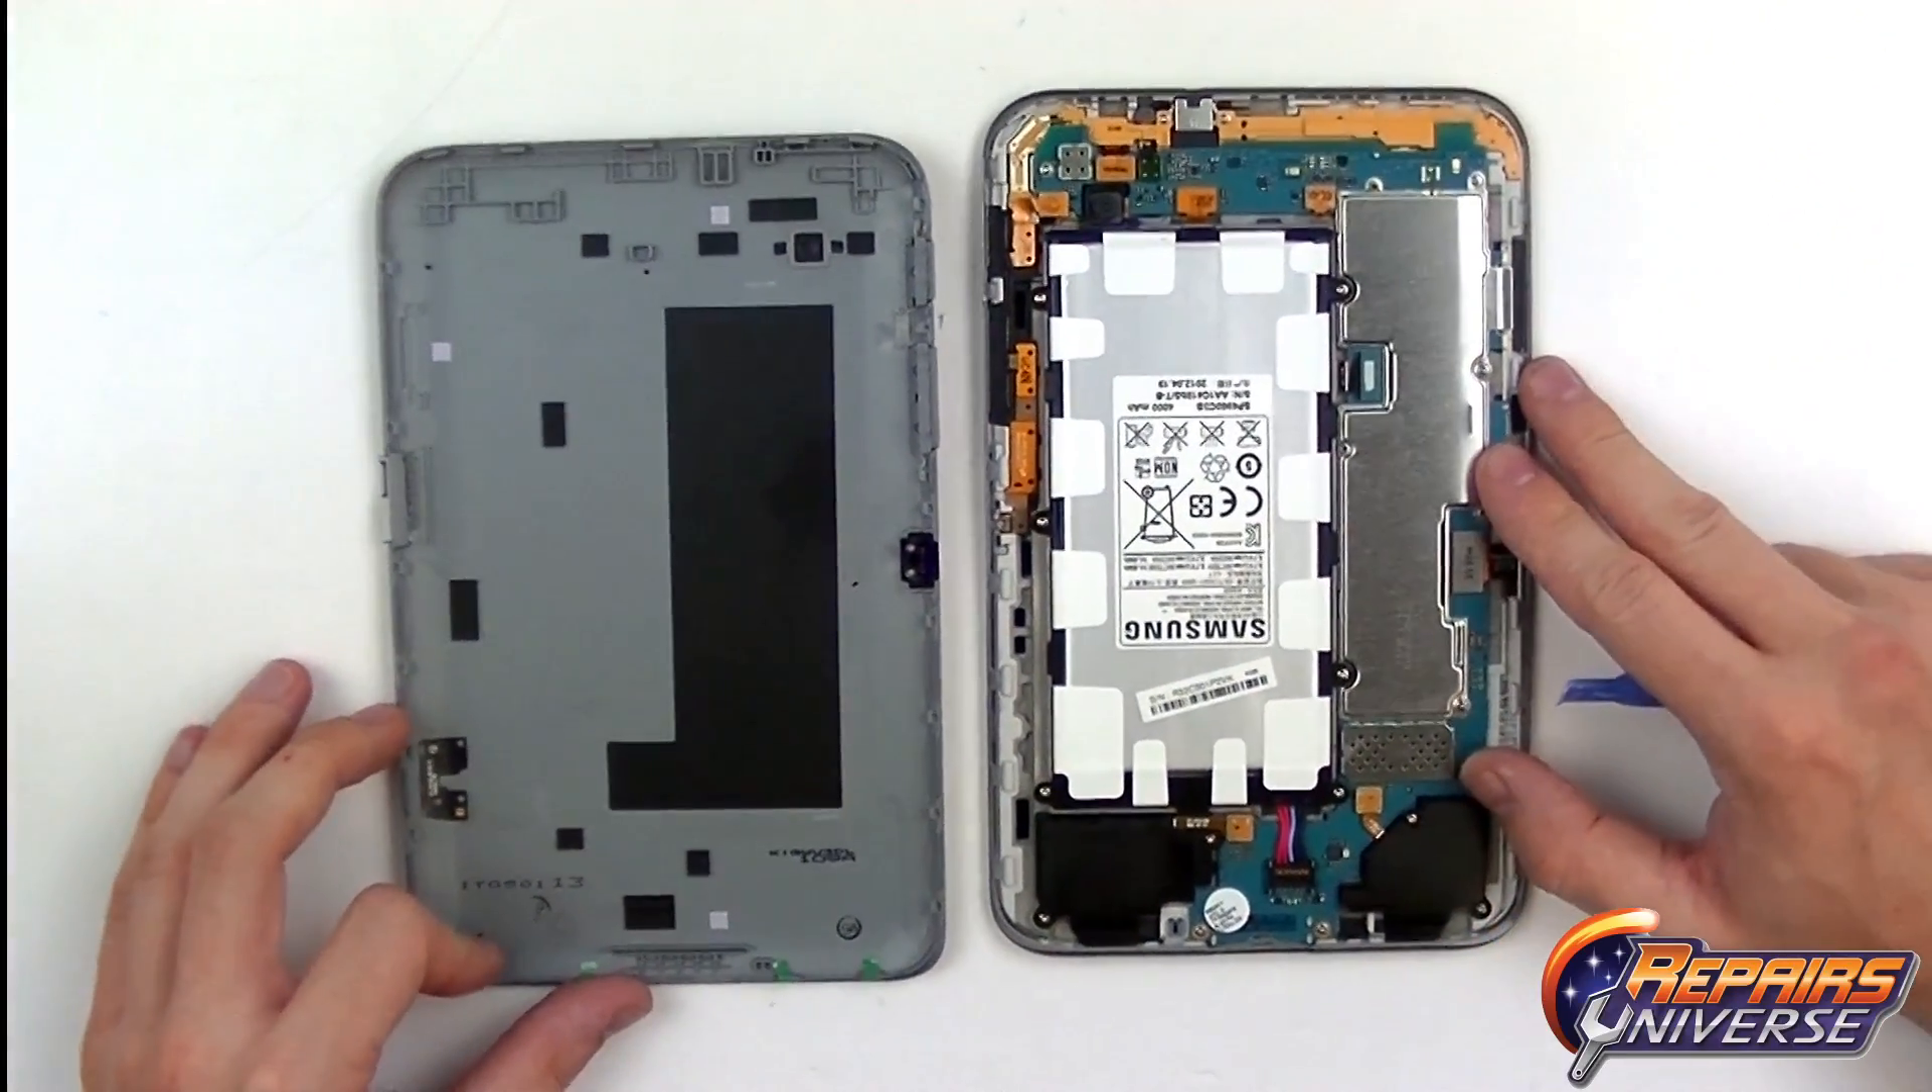So there's the back cover removed from the Galaxy Tab 2. Next thing we're going to want to do is release that battery connection.